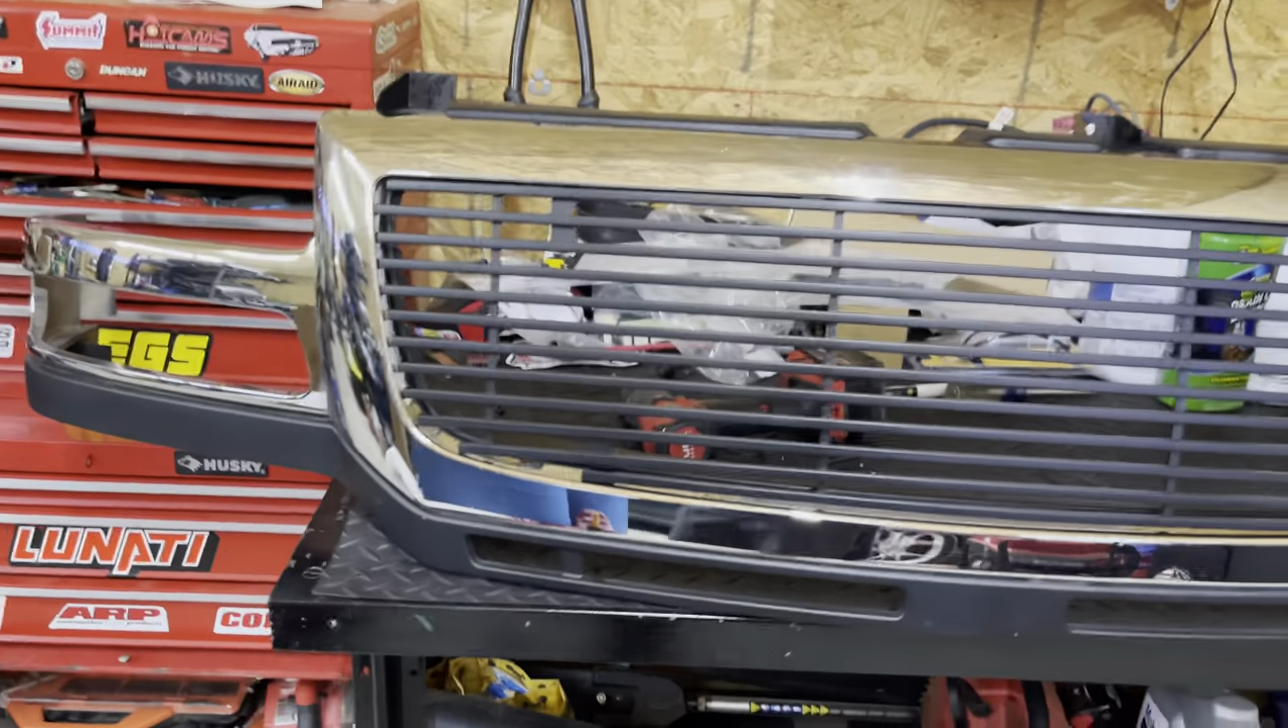Alright y 'all, that black billet grill is now fully installed. Looking good. Looking smooth. All the lines fit good.